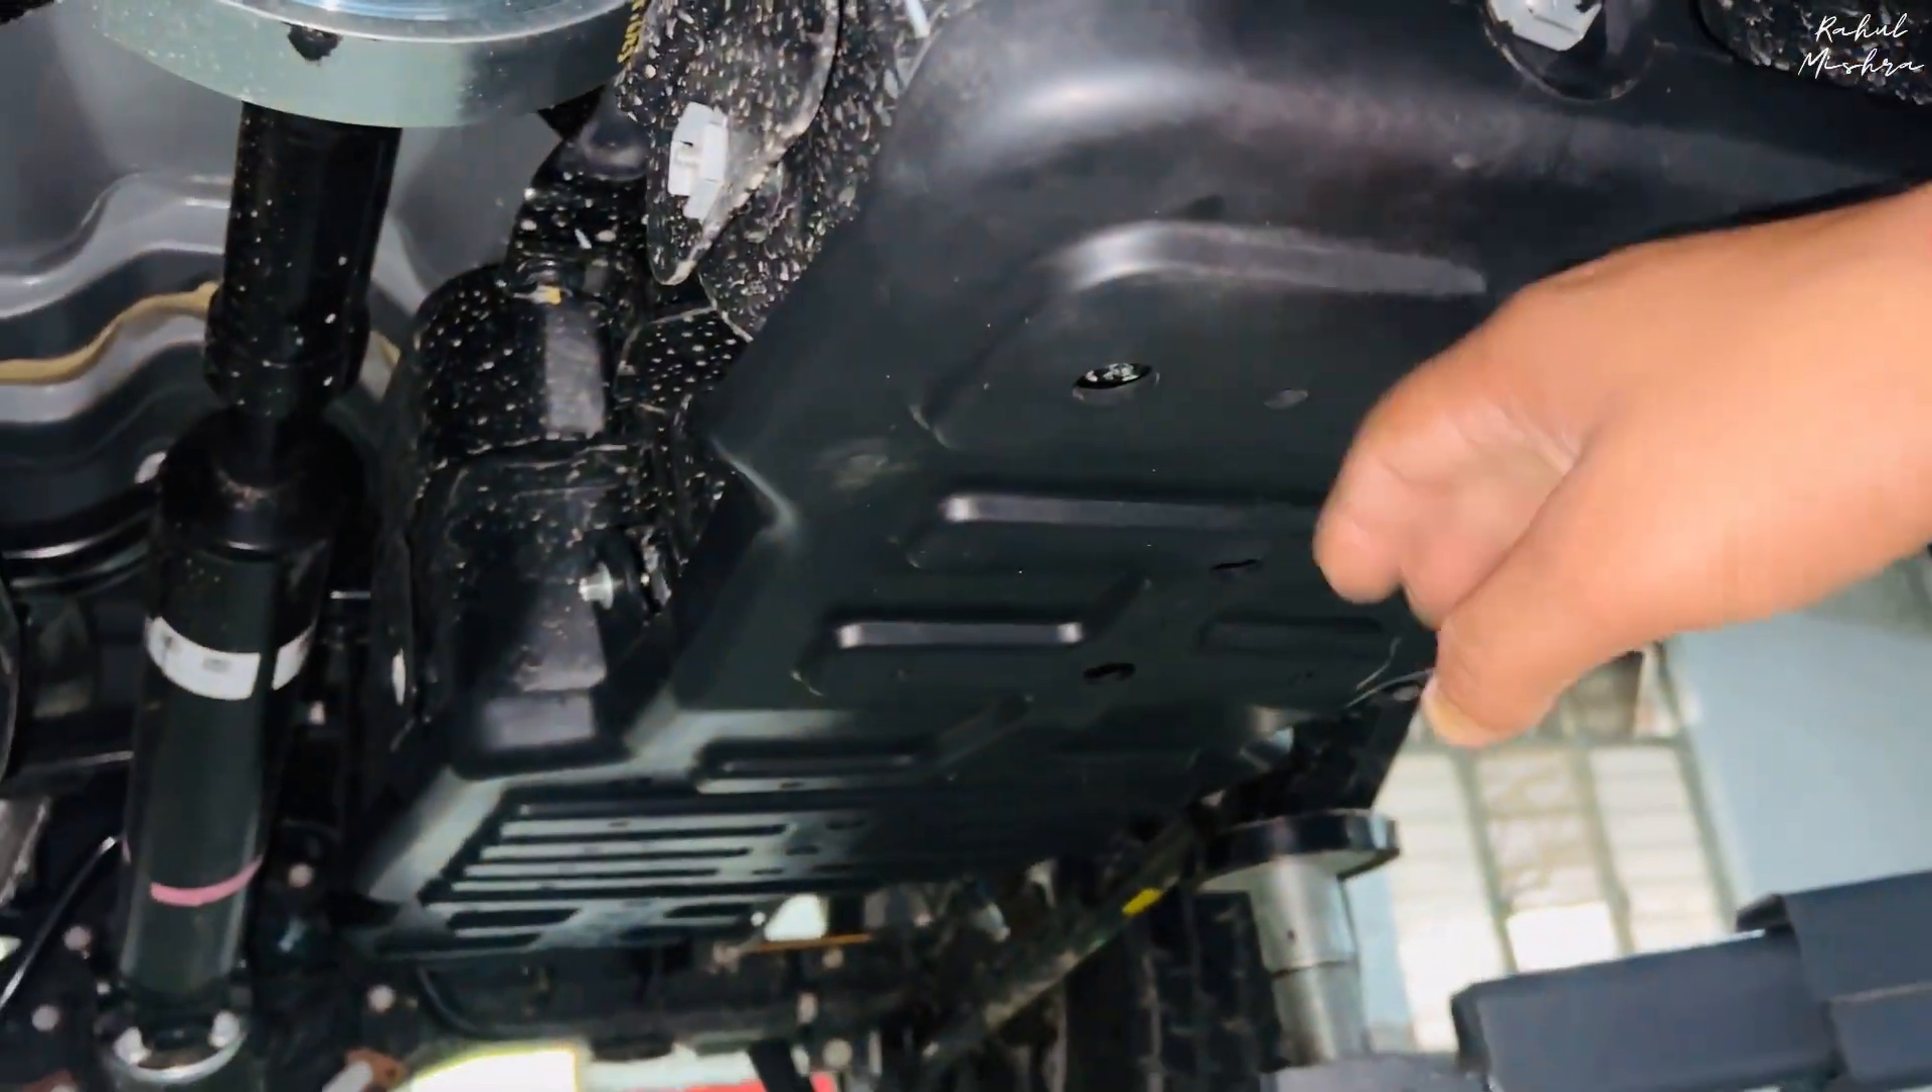टैंक गार्ड जो कि अभी लग चुका है इंस्टेलेशन हो गया टैंक गार्ड का।